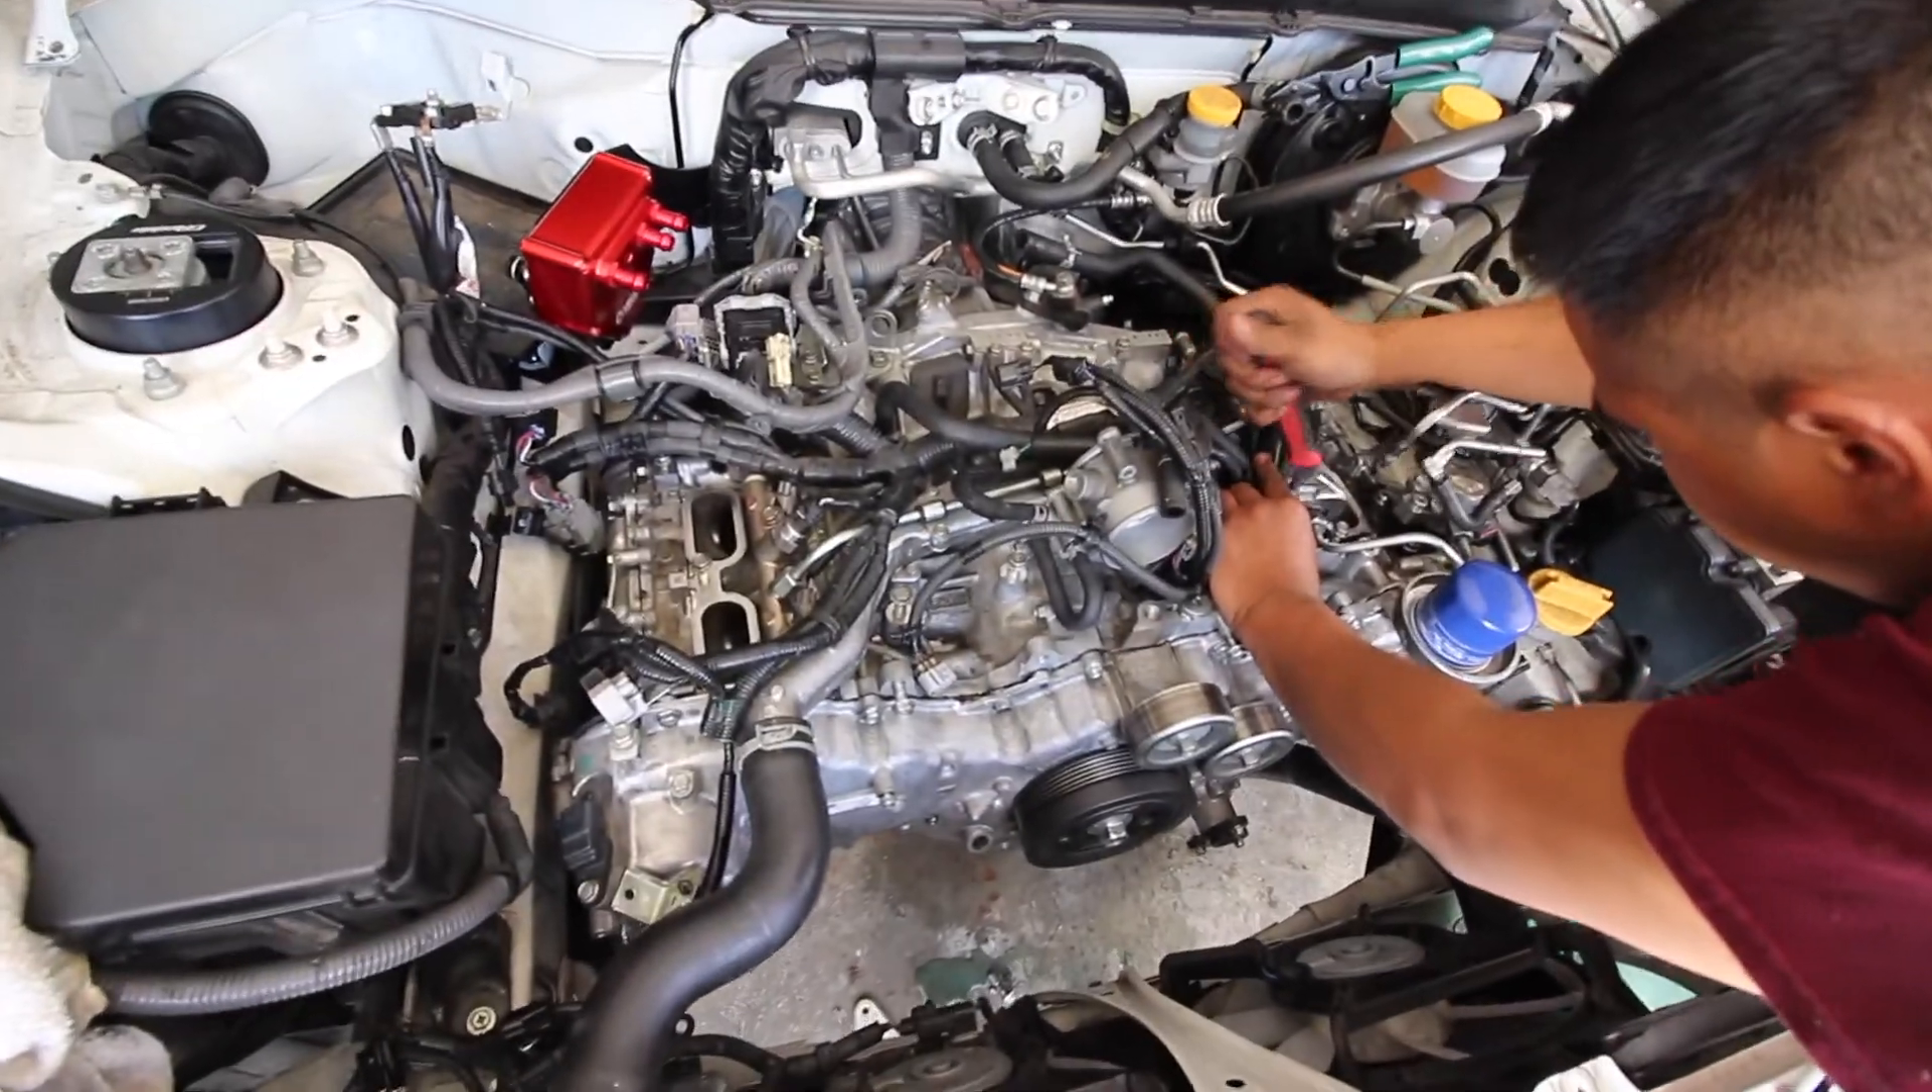We finally got the engine back in.